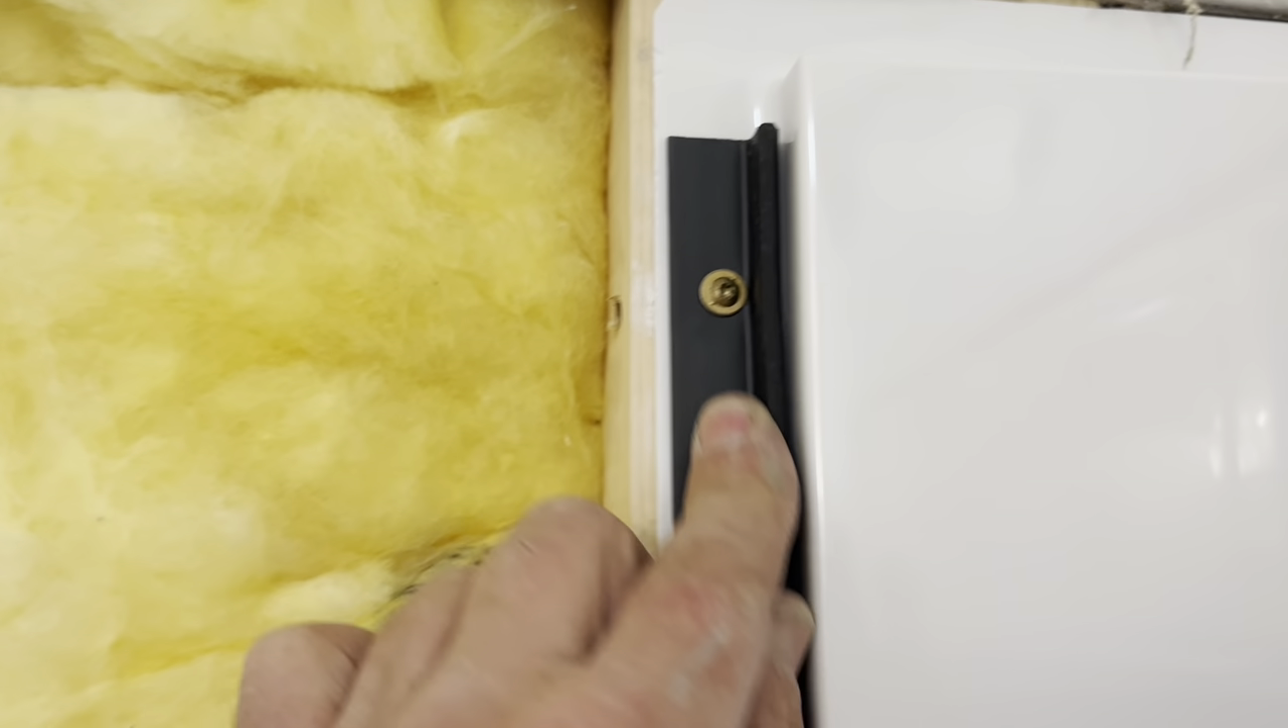I've installed the connector strip with the grk screws.